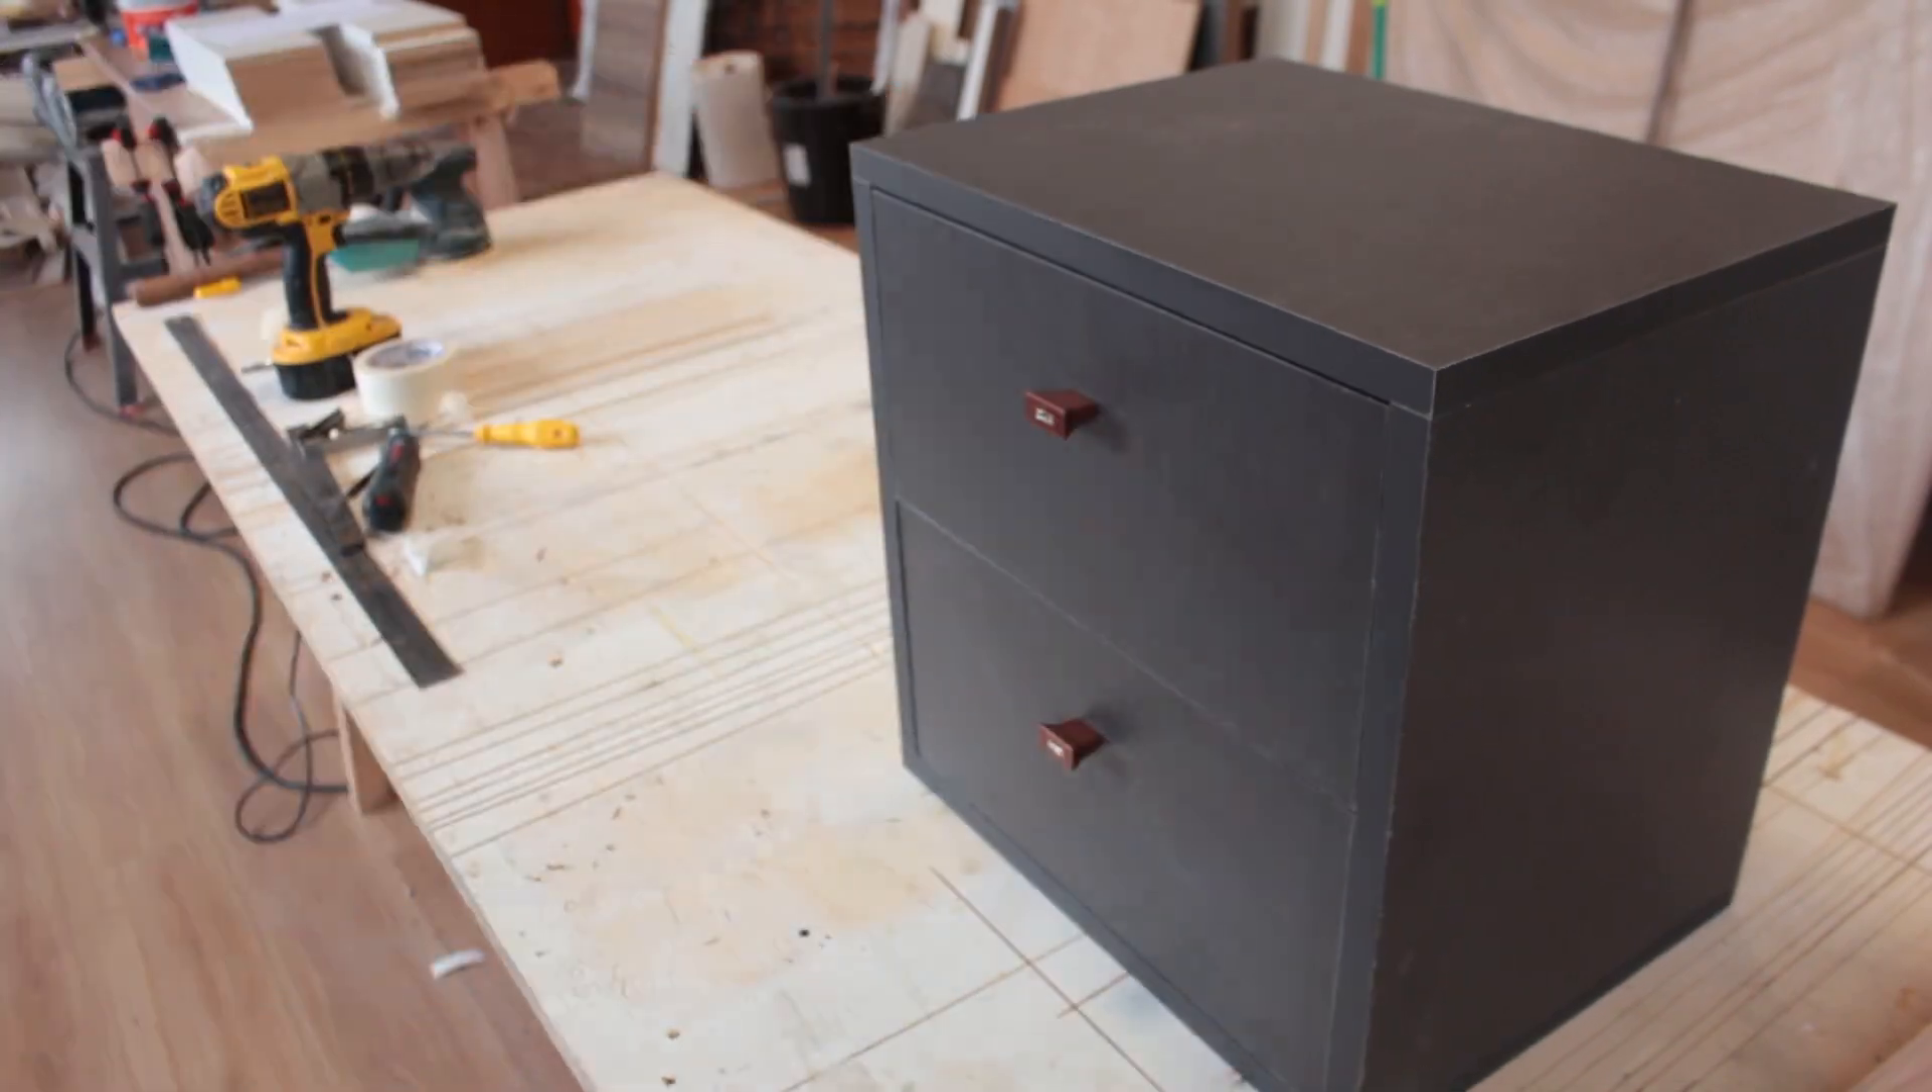Então foi só colocar as gavetas de volta e o nicho do criado mudo já estava pronto.